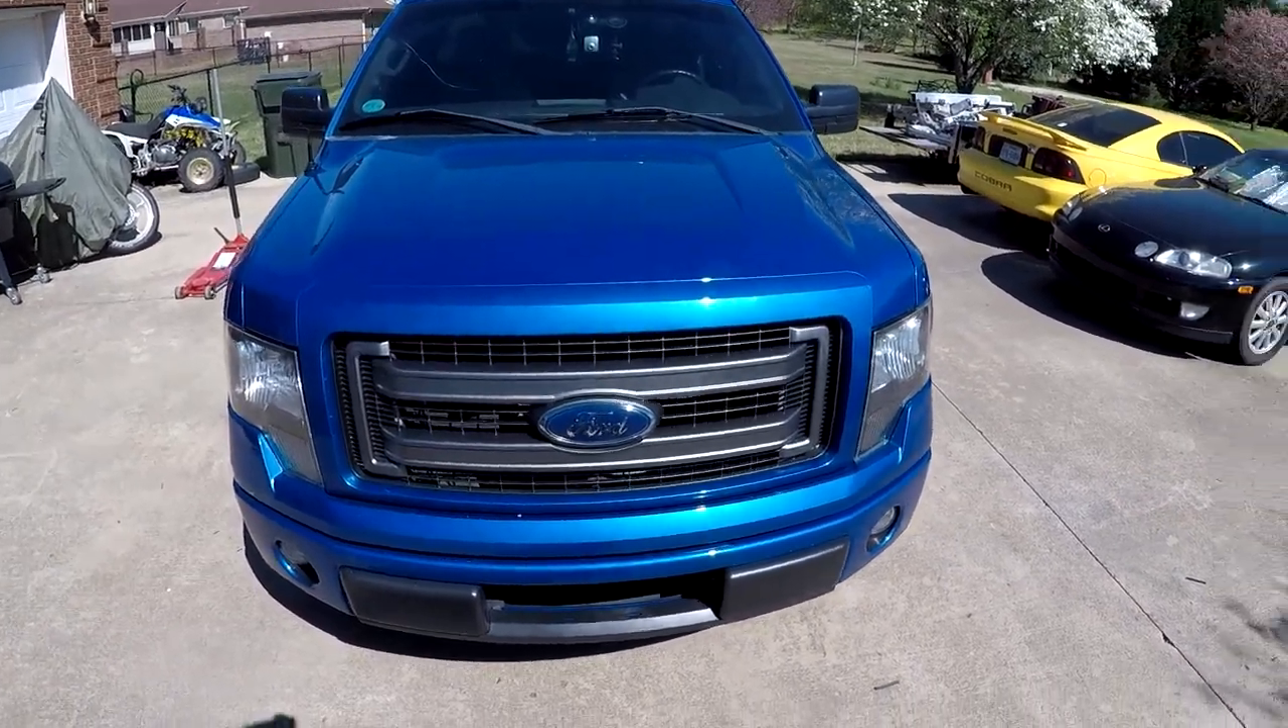And just like that, the grill's back in the truck.